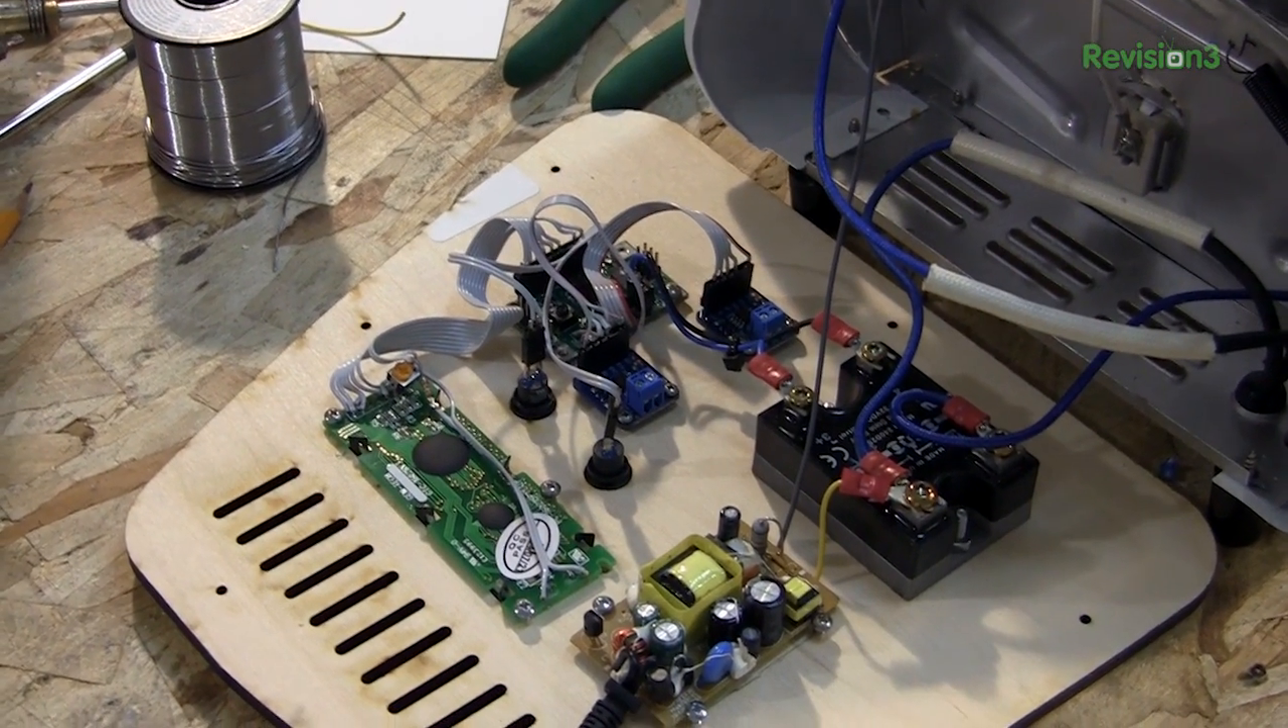All the components have been mounted to our end panel so we can see how this is going to go together.